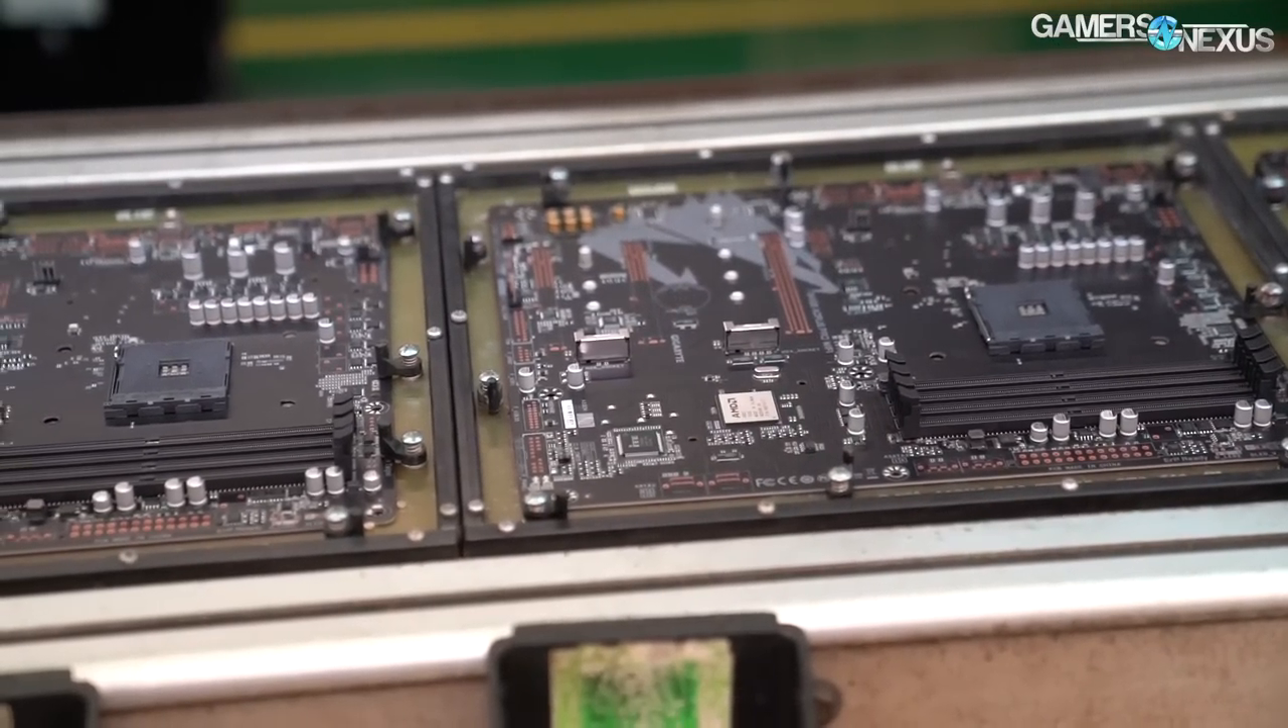The entire start to finish process is about 30 minutes for this part of manufacturing but we're still missing the PCIe slots the batteries and the heat sinks.